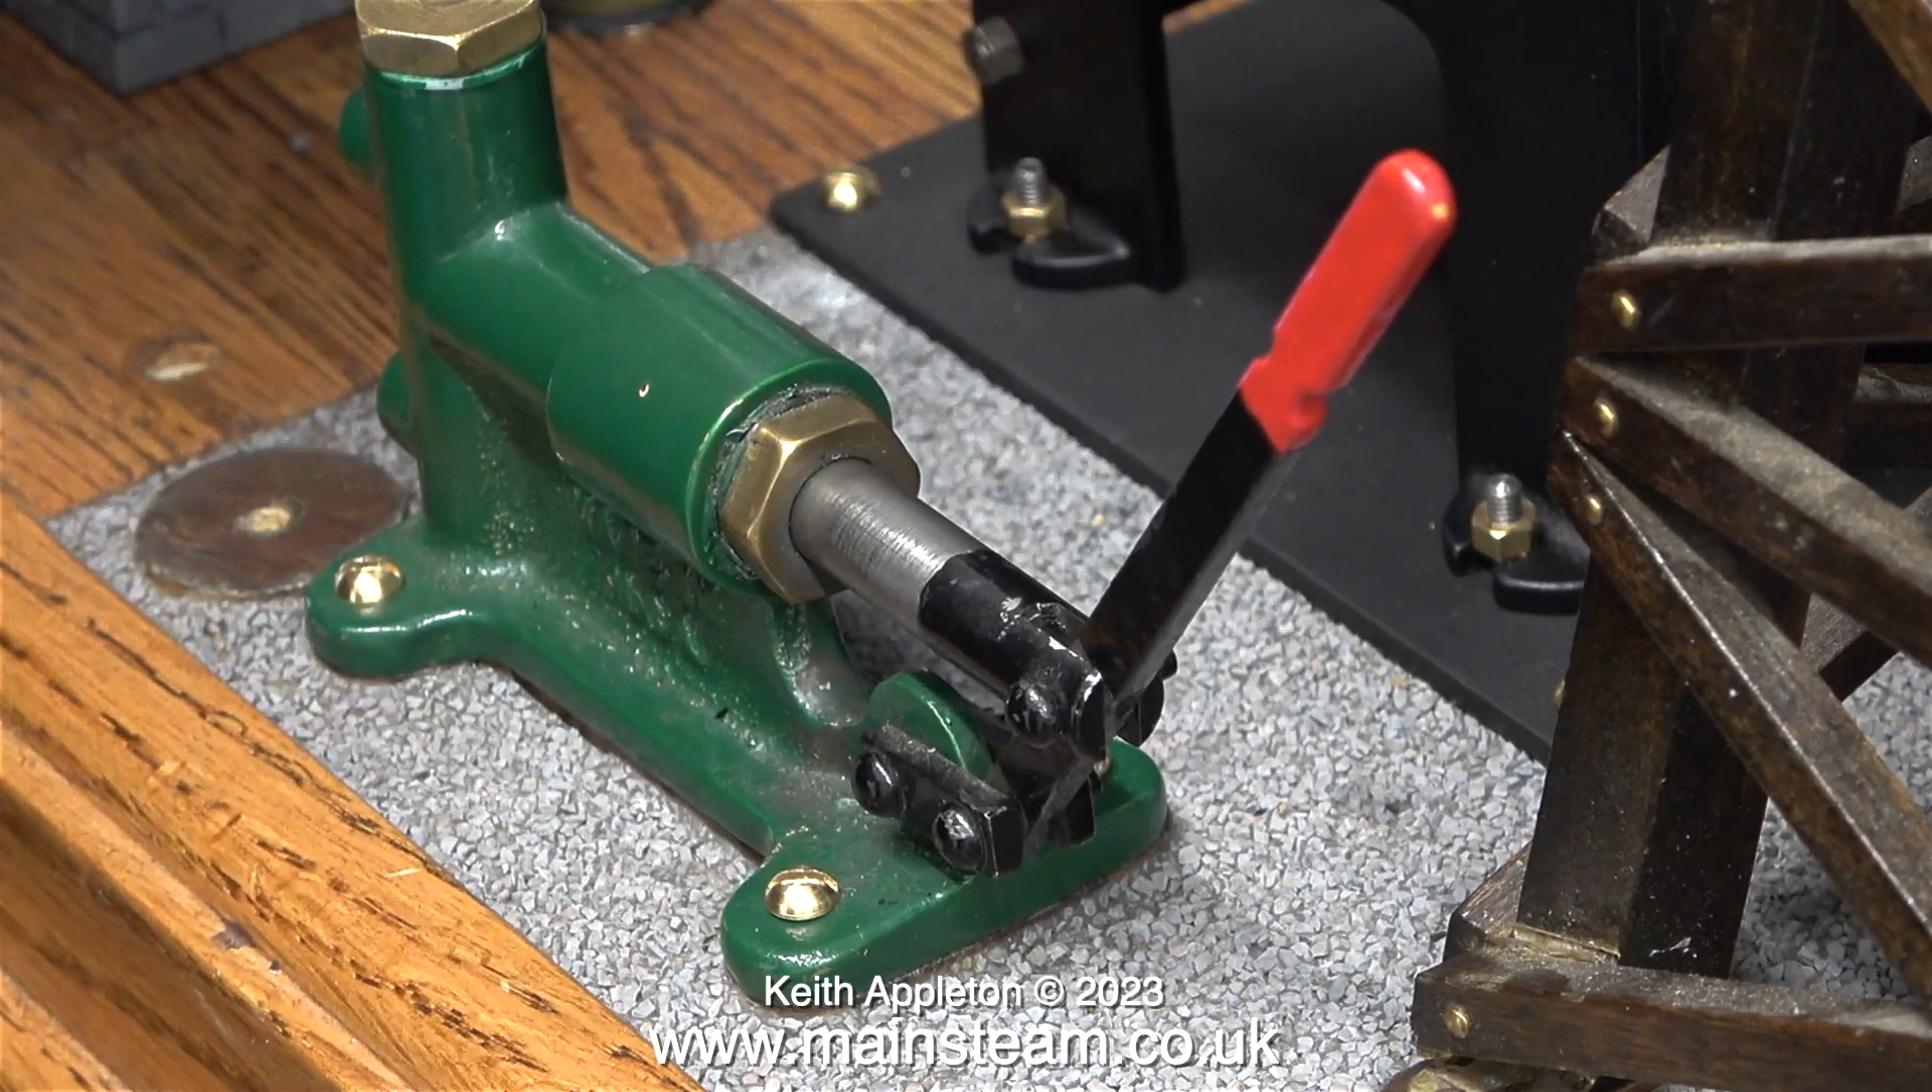Here is the original pump, now fitted to the plant, and I had to fit it this way round, that's how it was designed to fit.